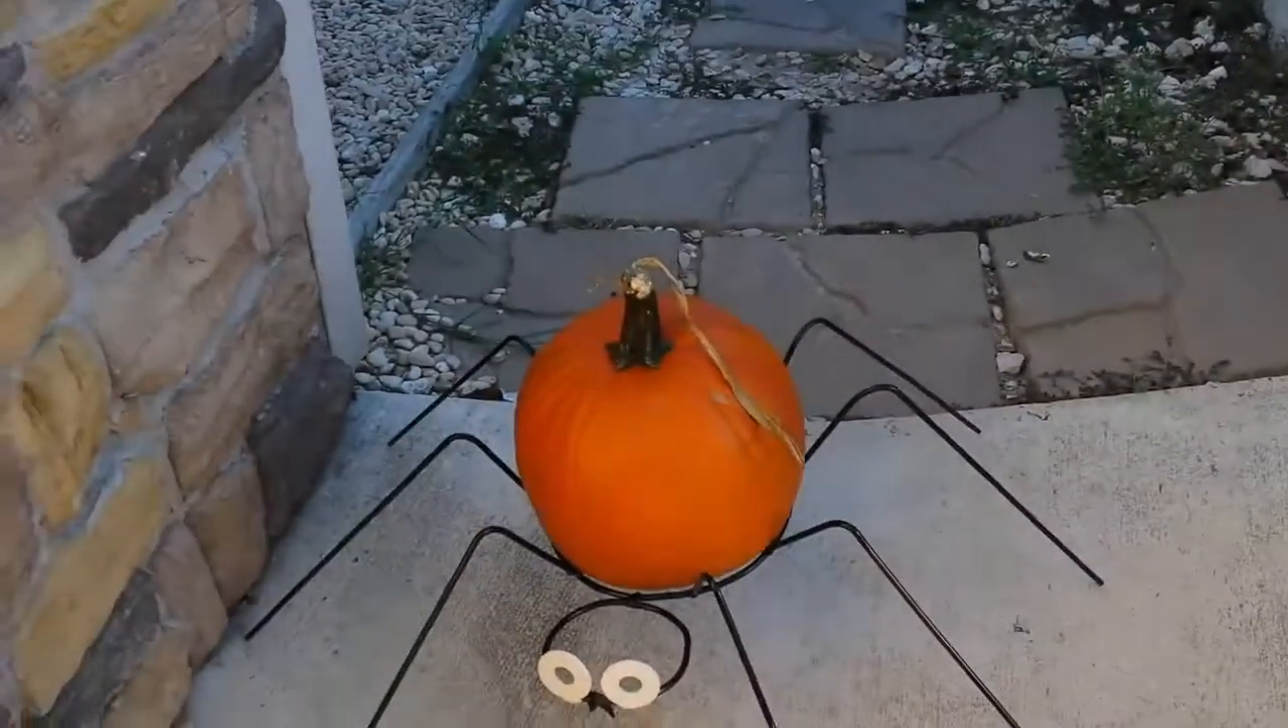Well, there's the spider all finished with a prop pumpkin in it.